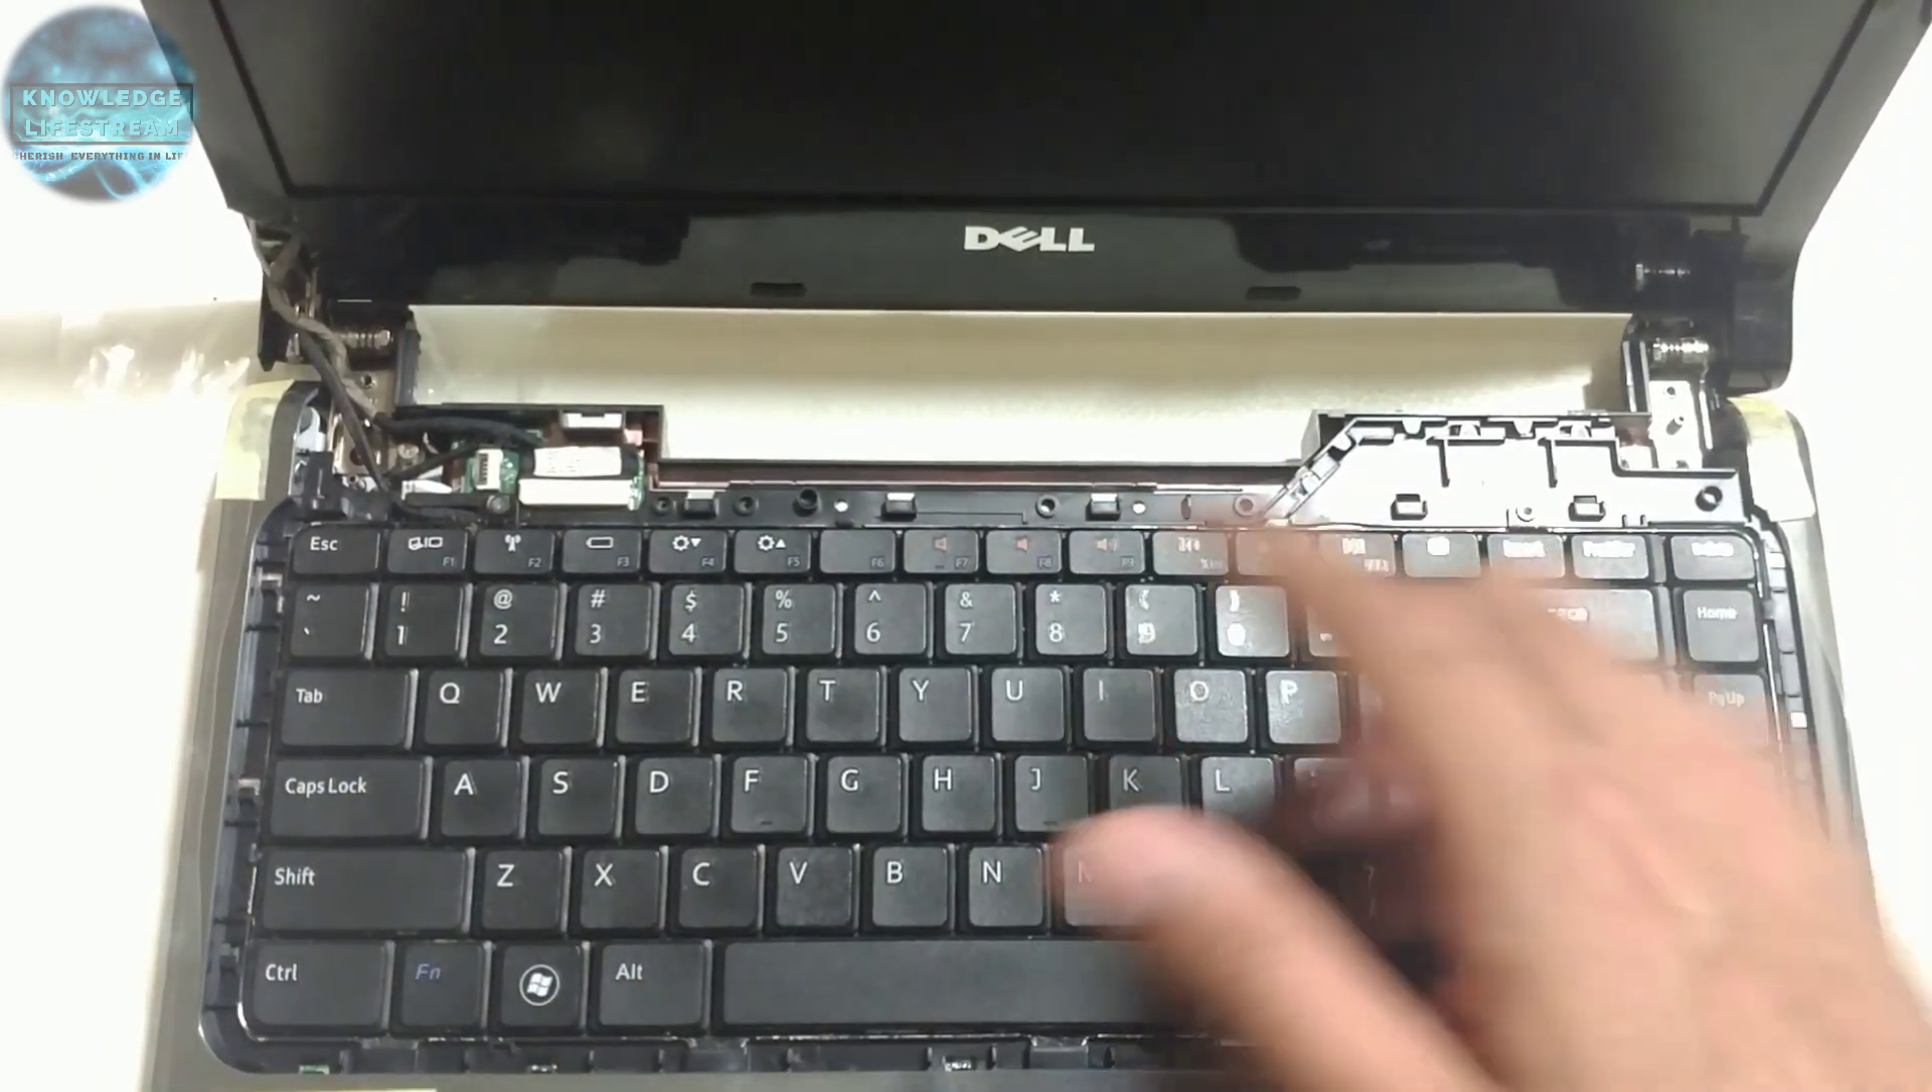The keyboard is placed on top.